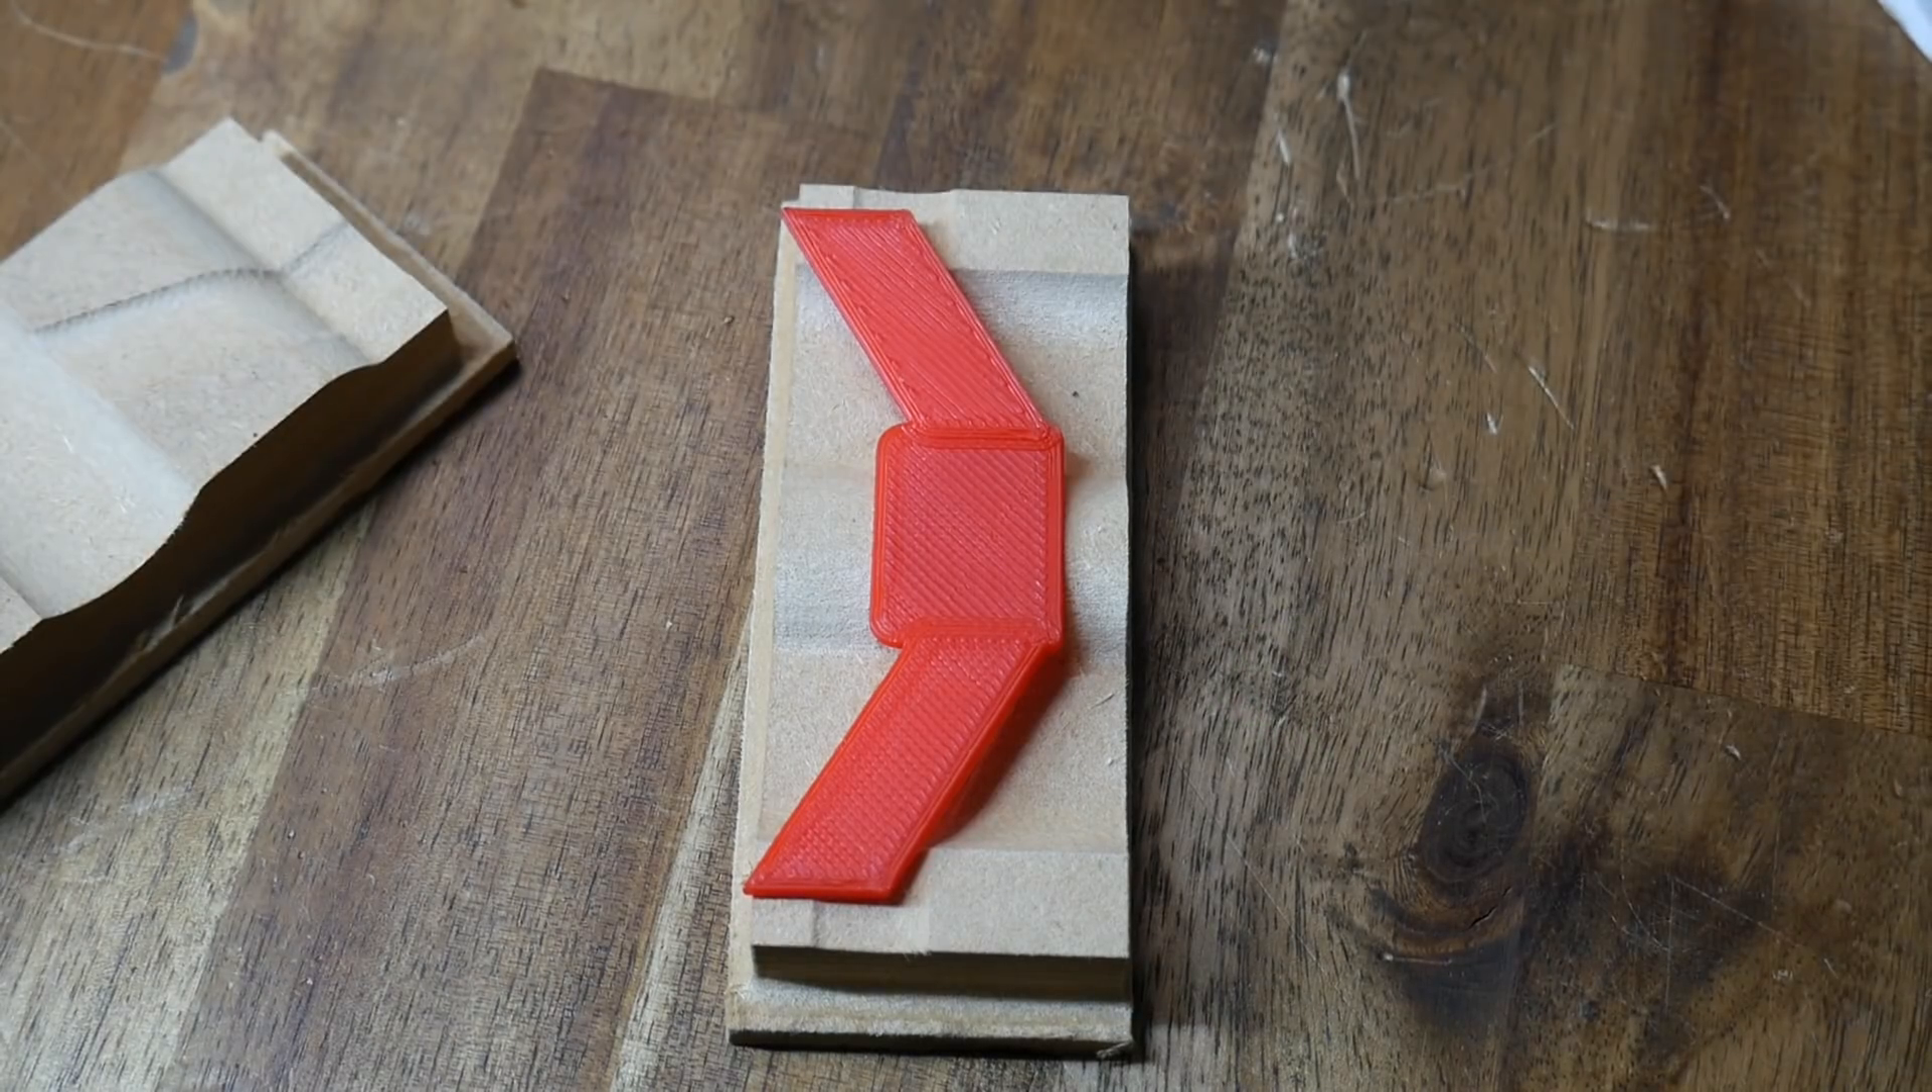The slug was placed on one half of the mould.